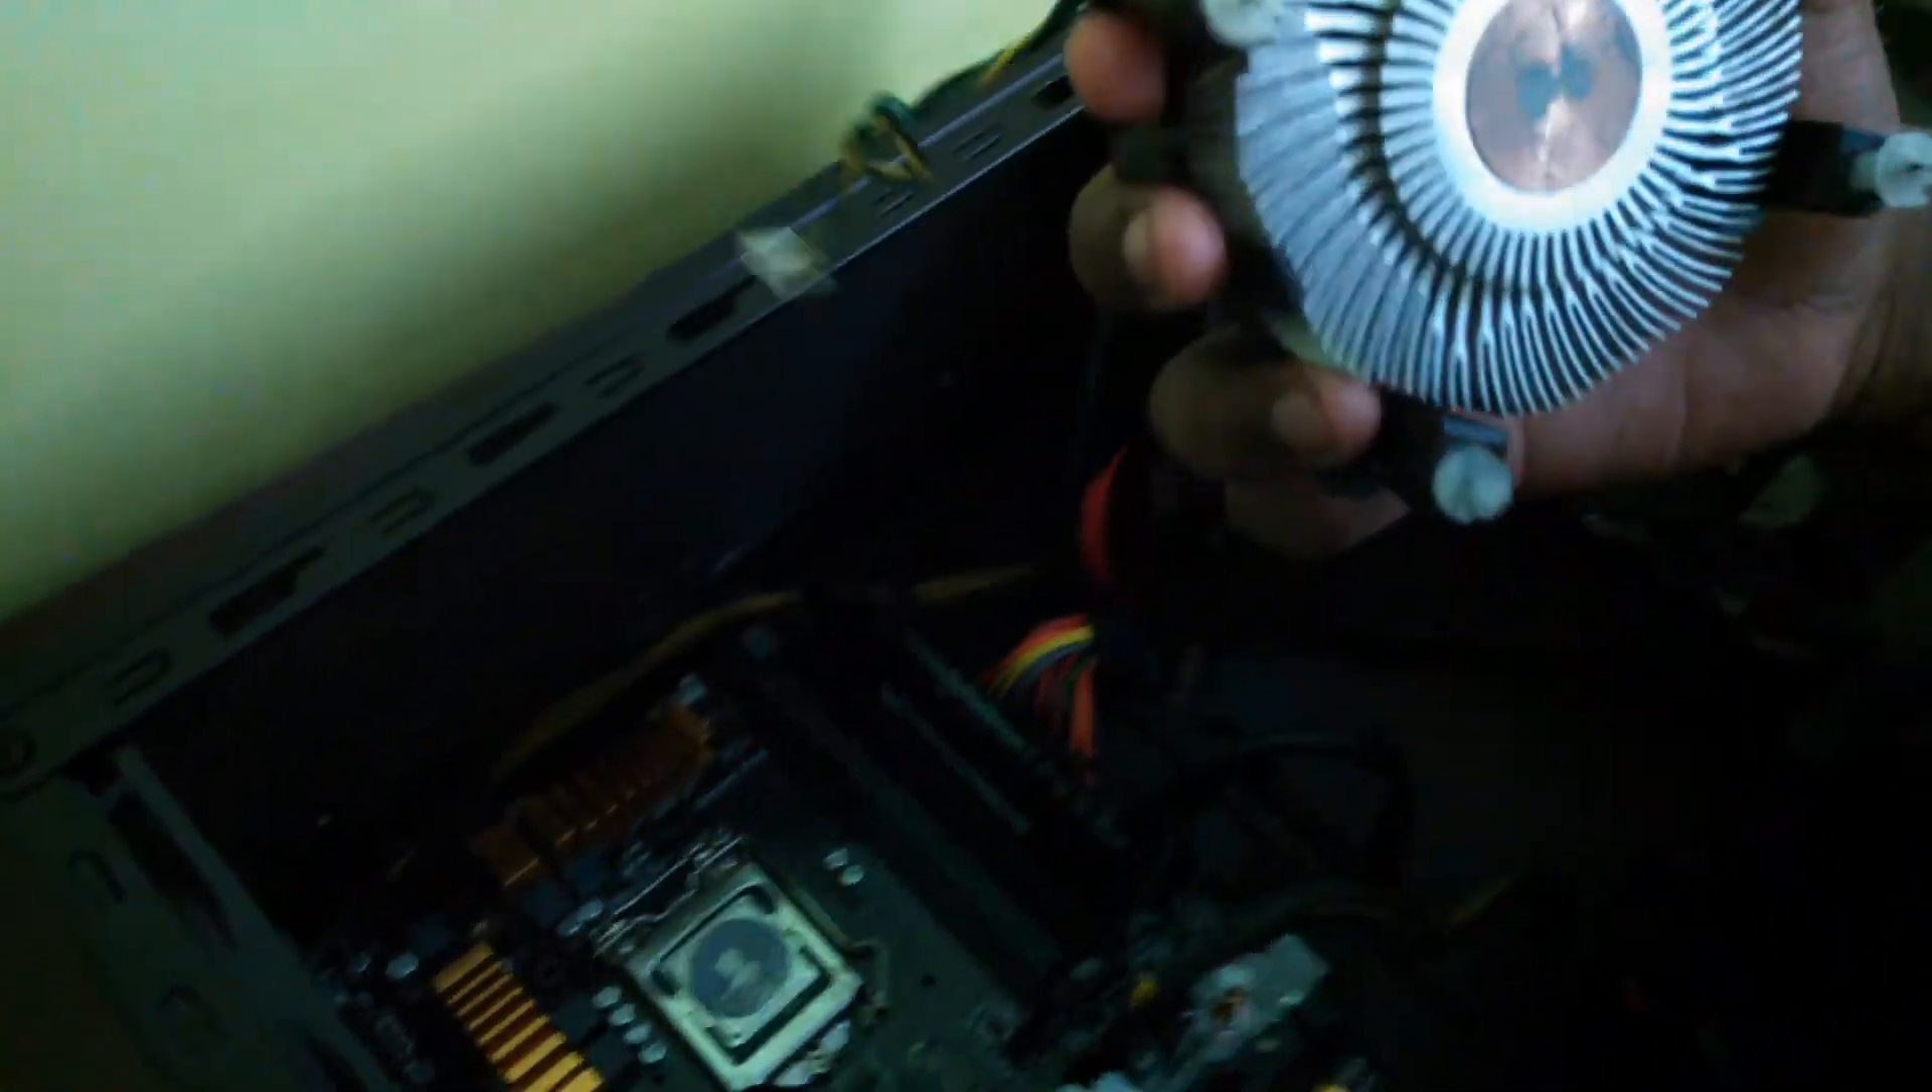You see the cooler will be stuck because of thermal paste and now see the cooler has been removed.